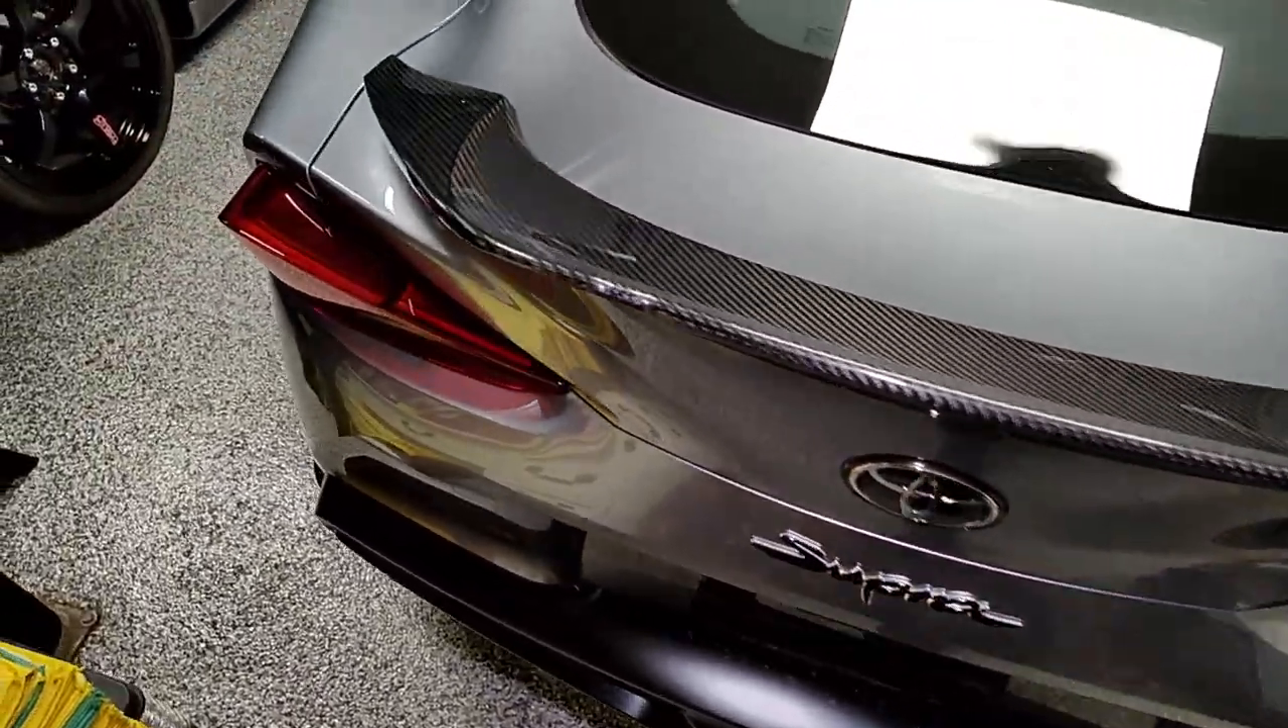And here is the alpha spoiler from a90 shop uh completely installed.